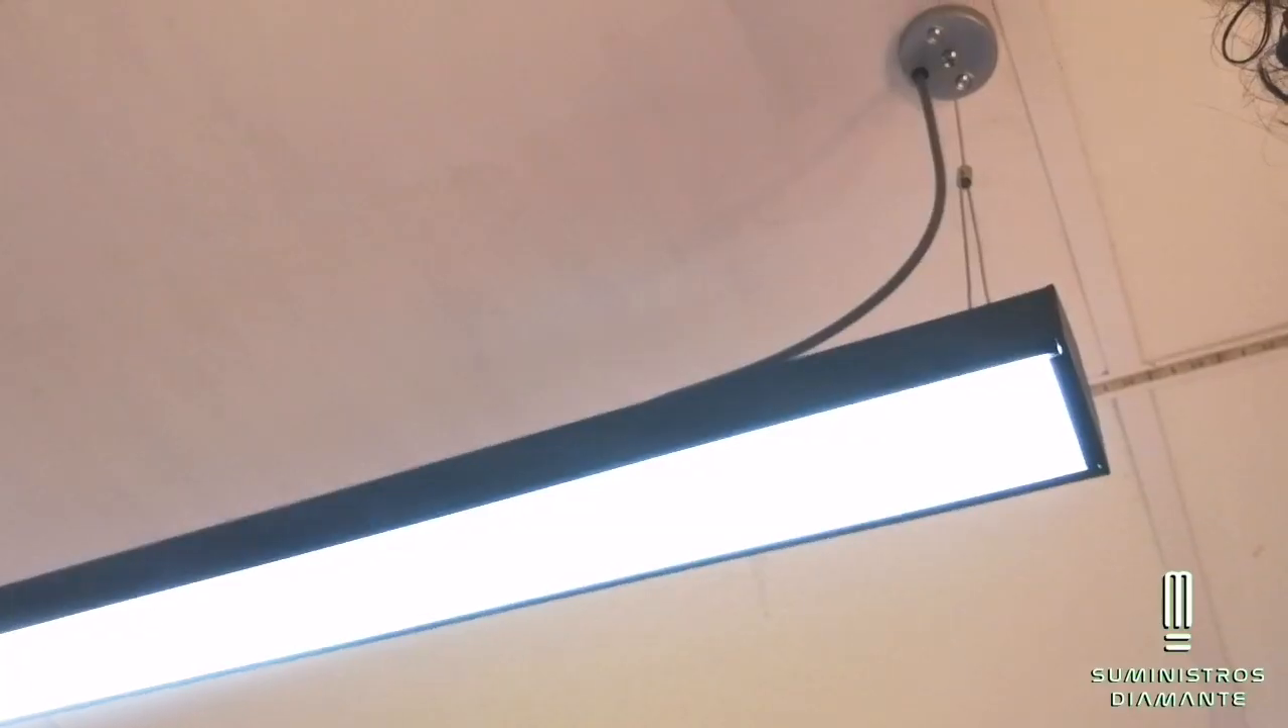Y como notarán, toda nuestra lámpara ya está instalada.